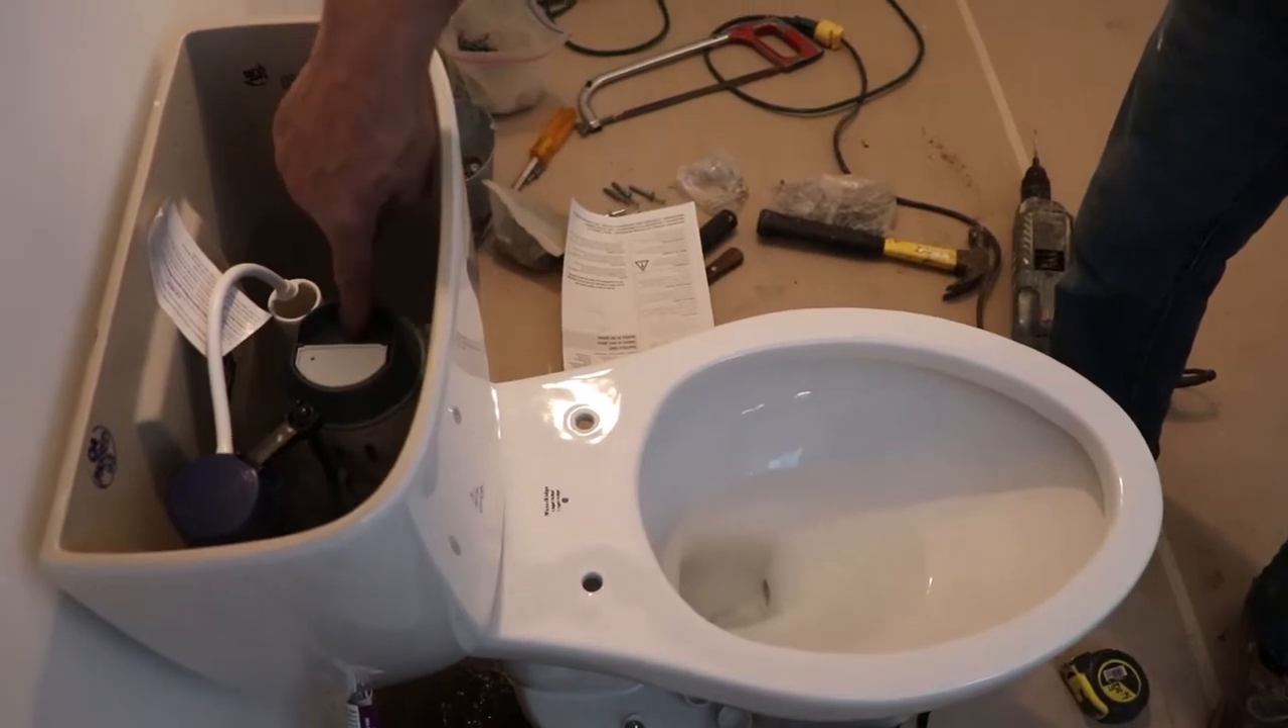I'm not gonna put the lid yet.